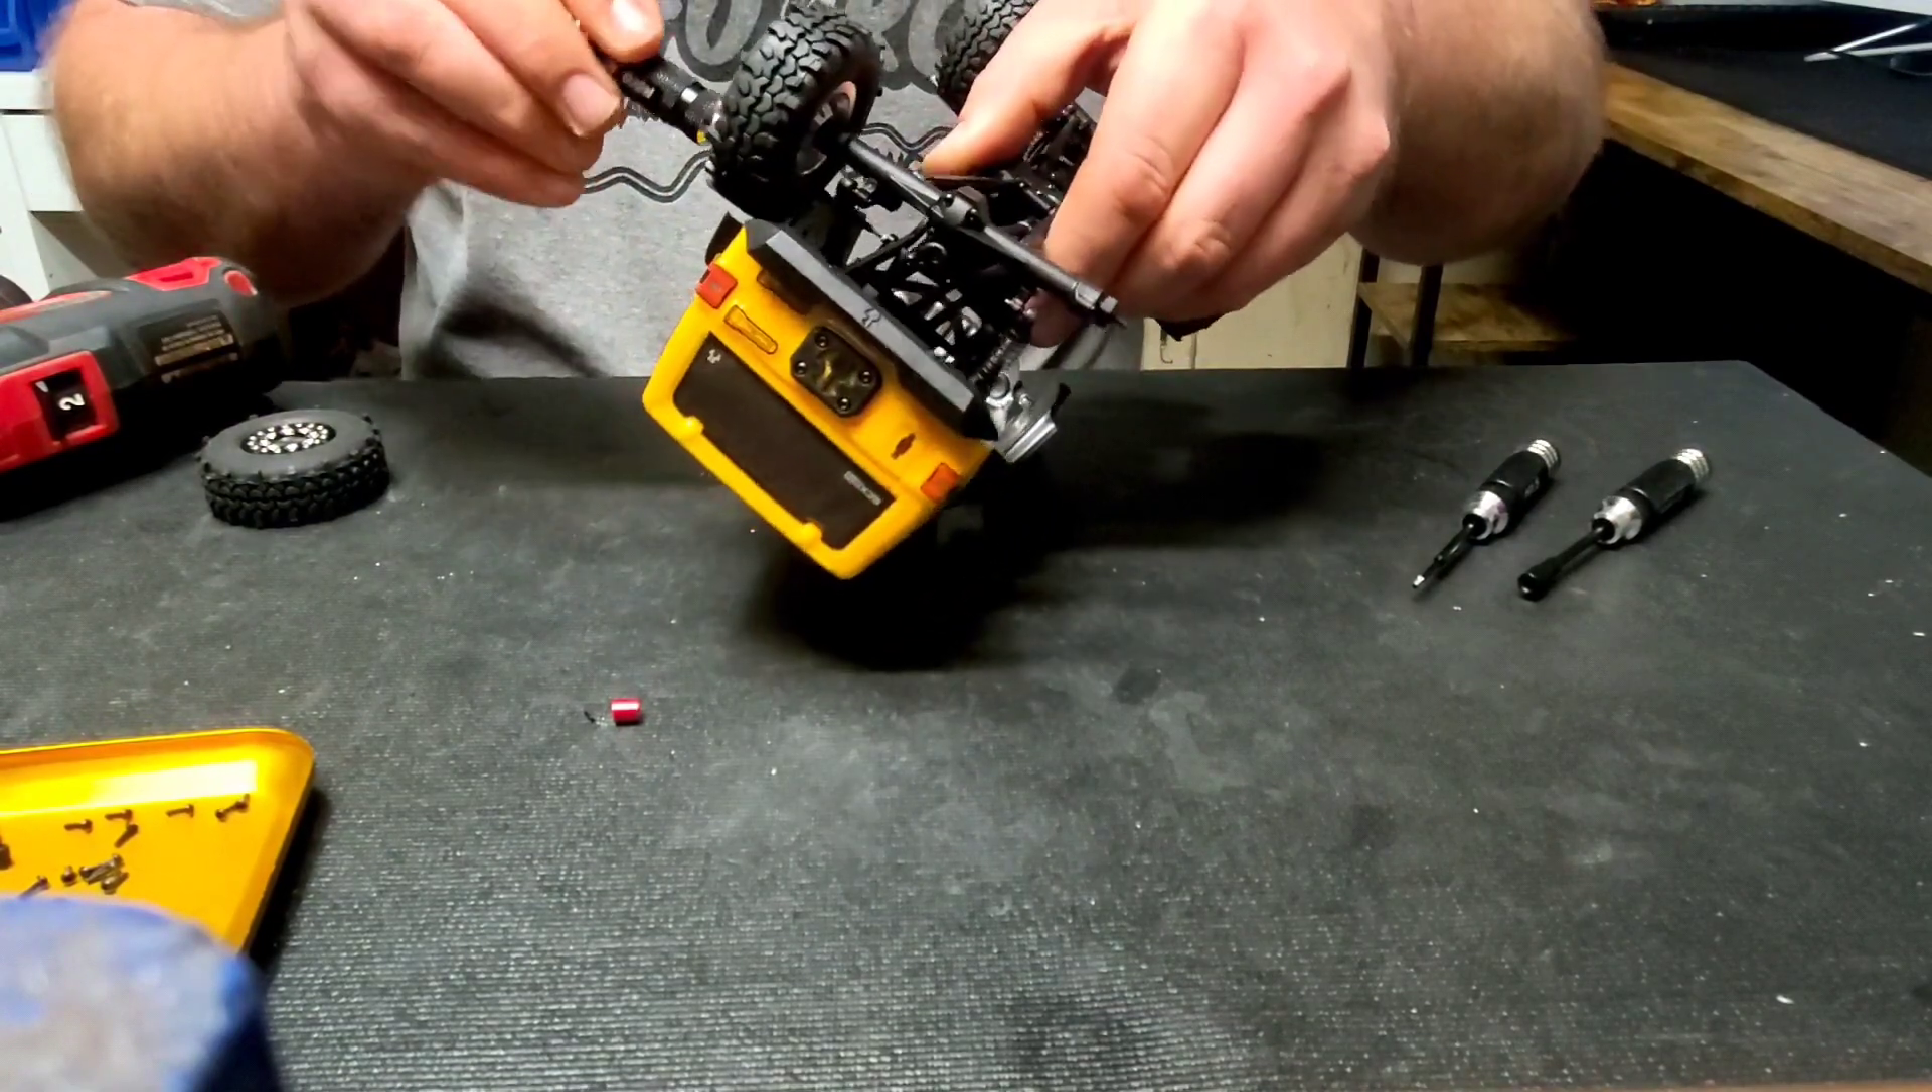Okay, we now have the body on.